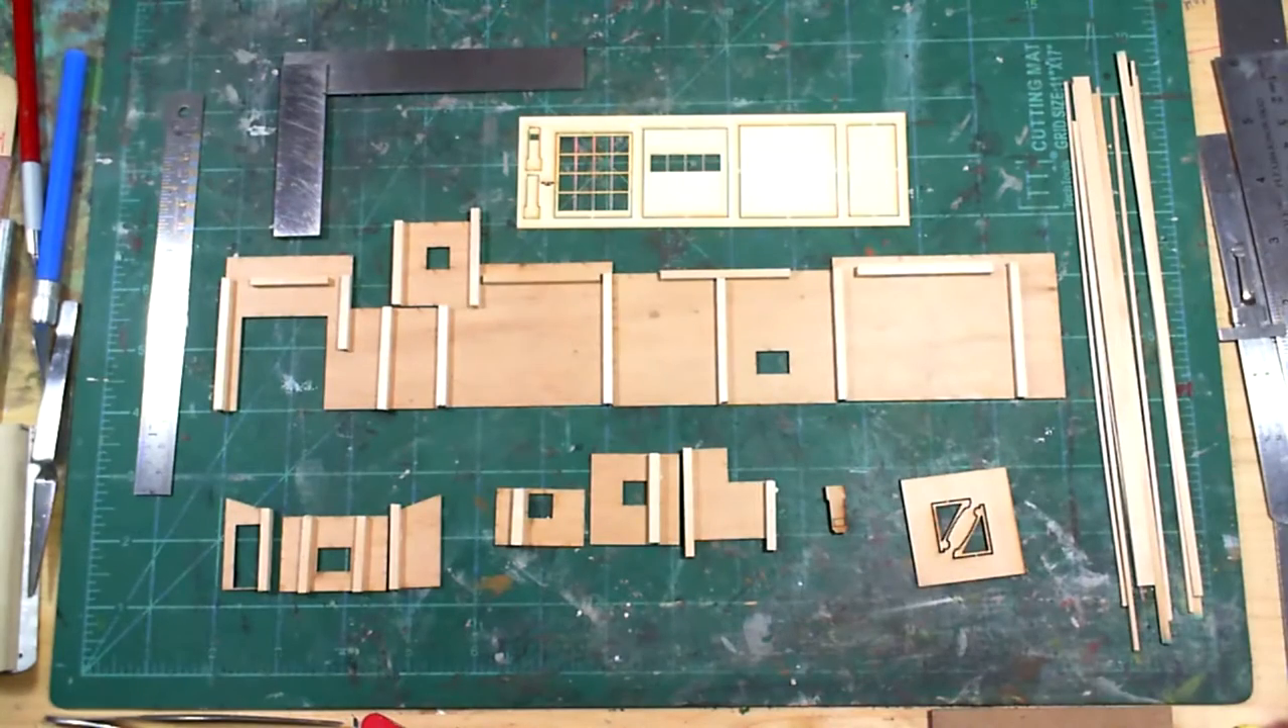I have all my bracing in place and I'm ready to hit this with a primer.